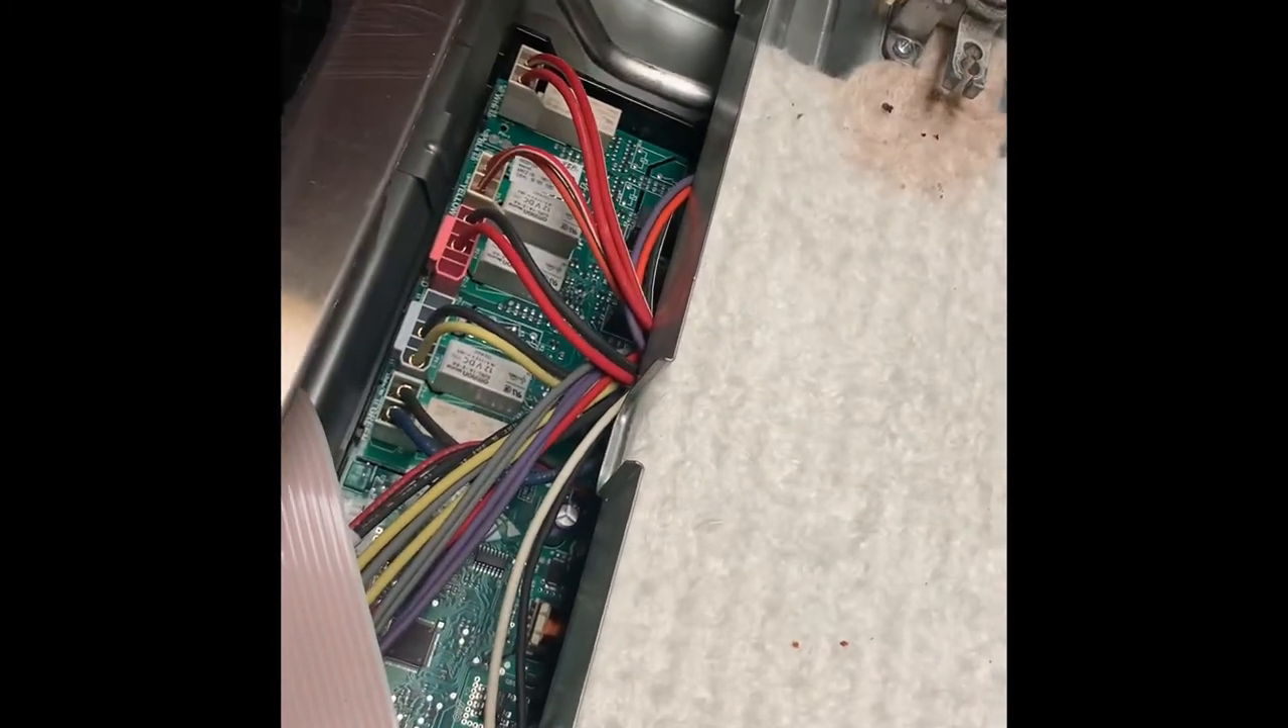But I do have the wires plugged up.